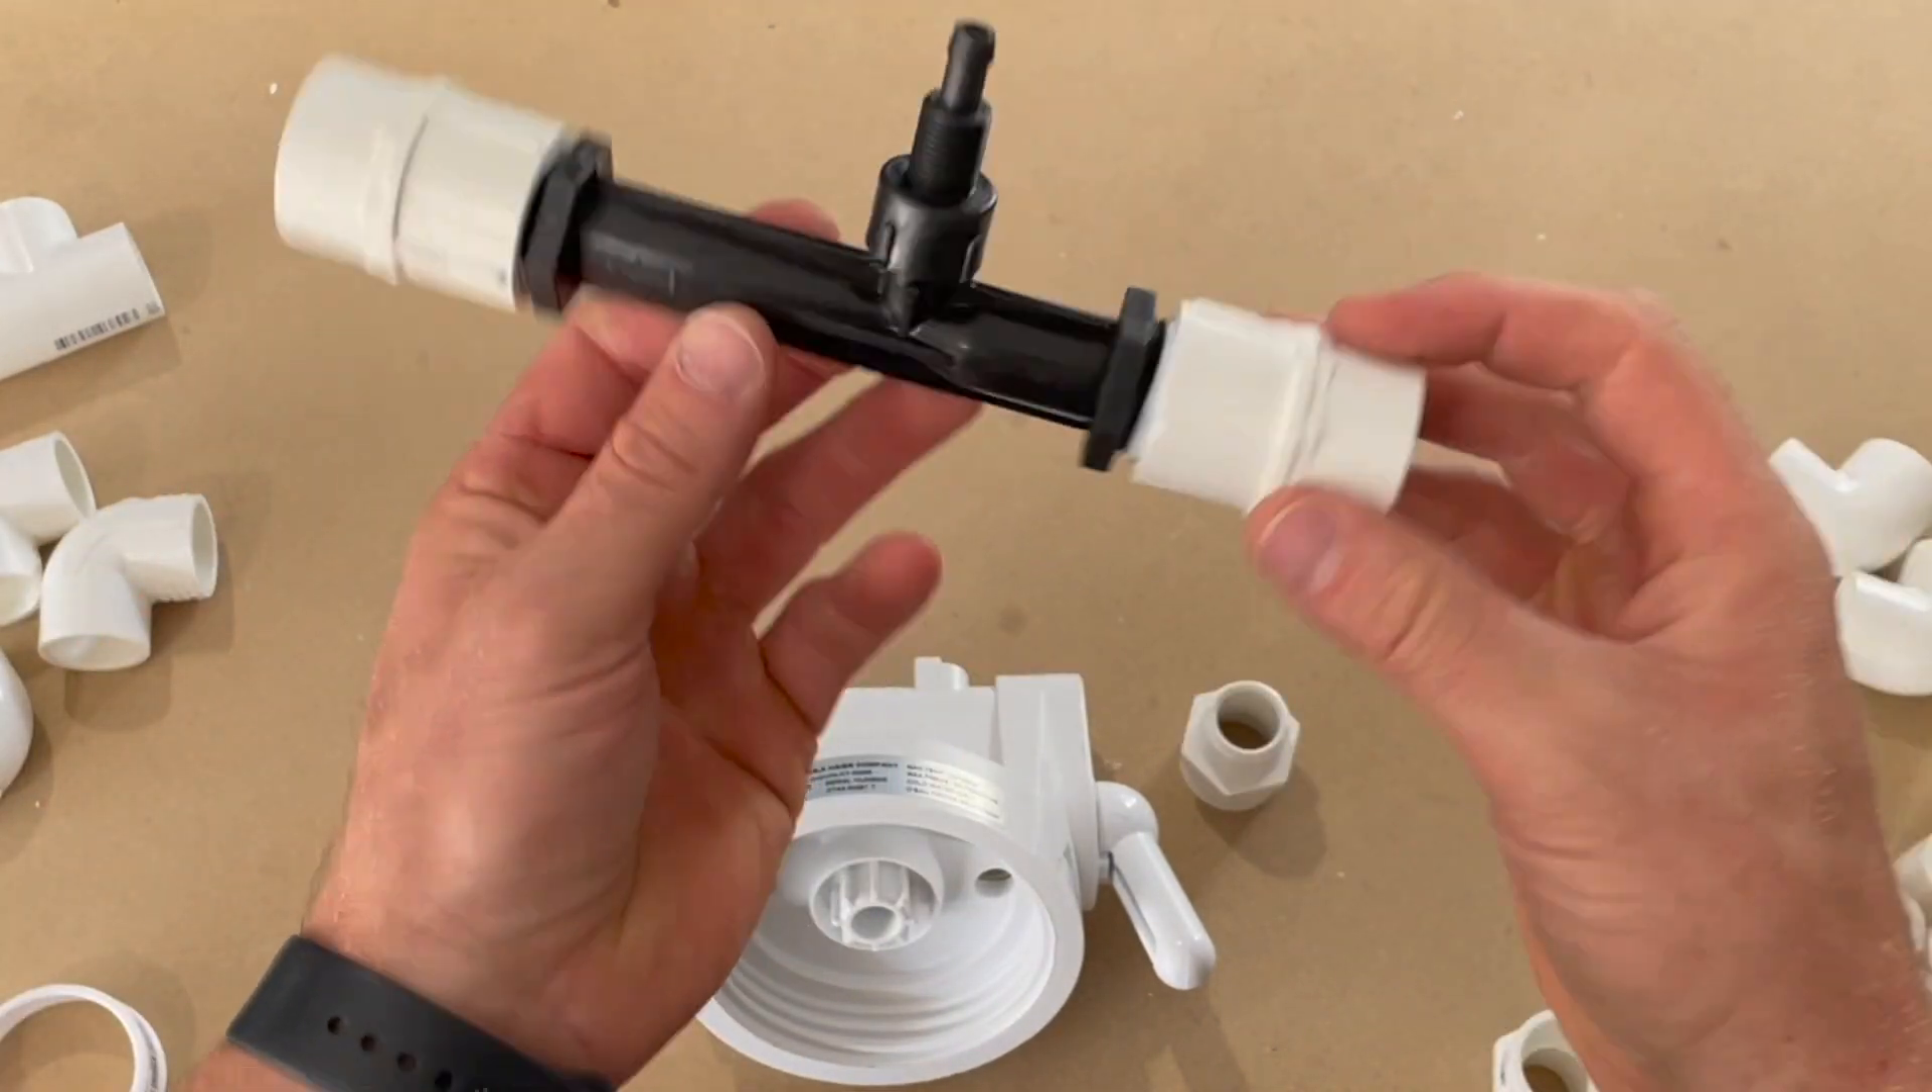Everything's attached to the venturi injector.